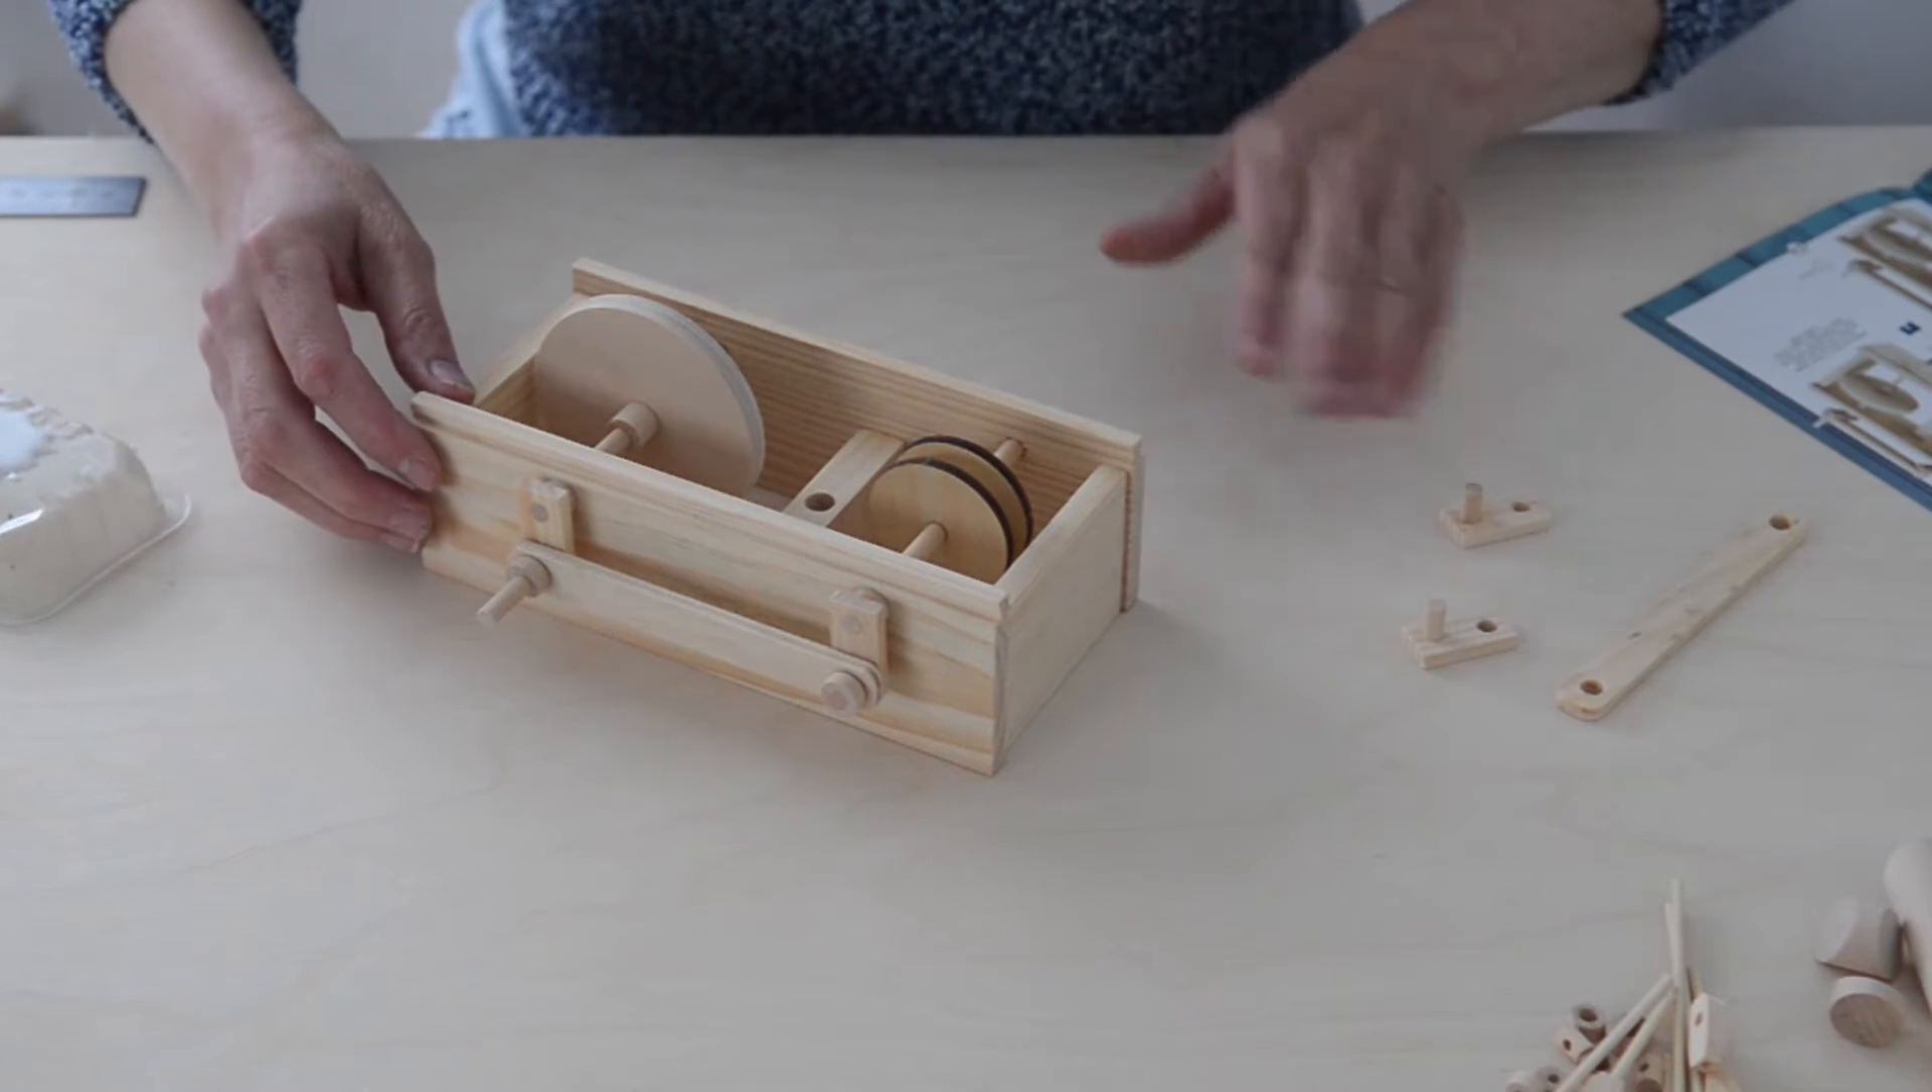Right, on page 23 you've got to this stage and you've got the handles on, the crank handles on one side and you're about to glue the other side.